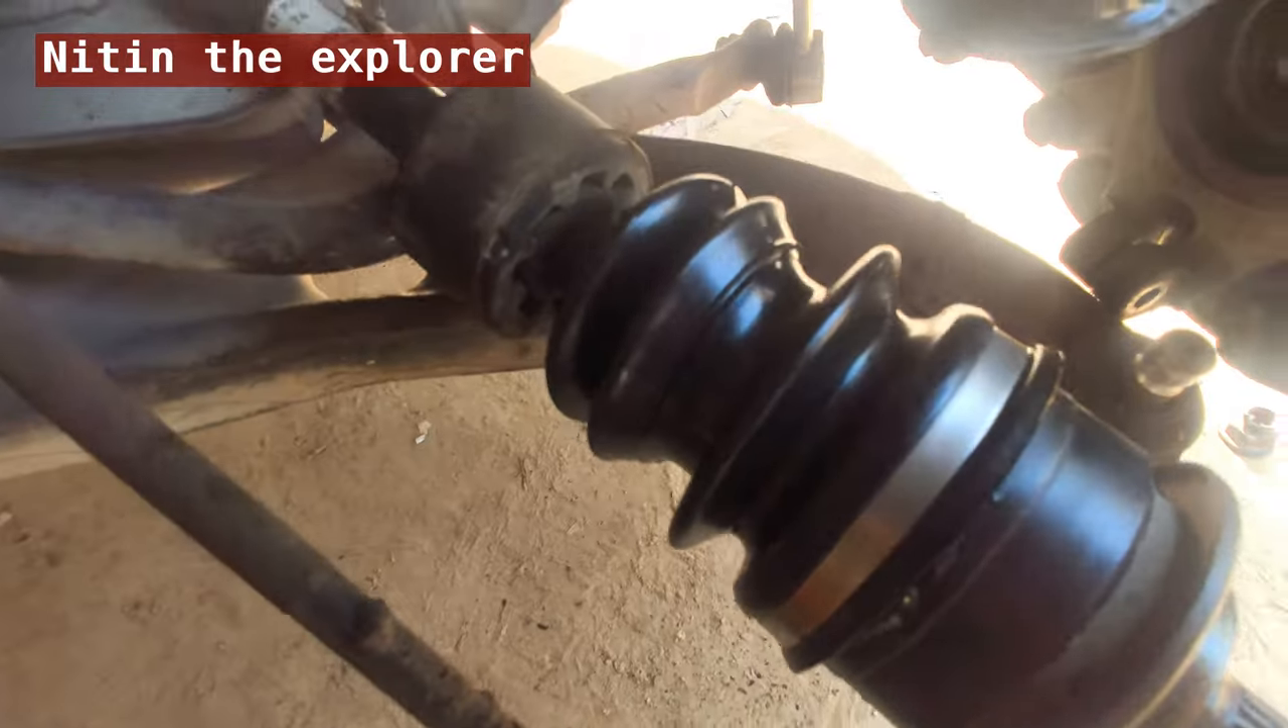तो यह हमारा देखिए, नया बूट लग गया है।